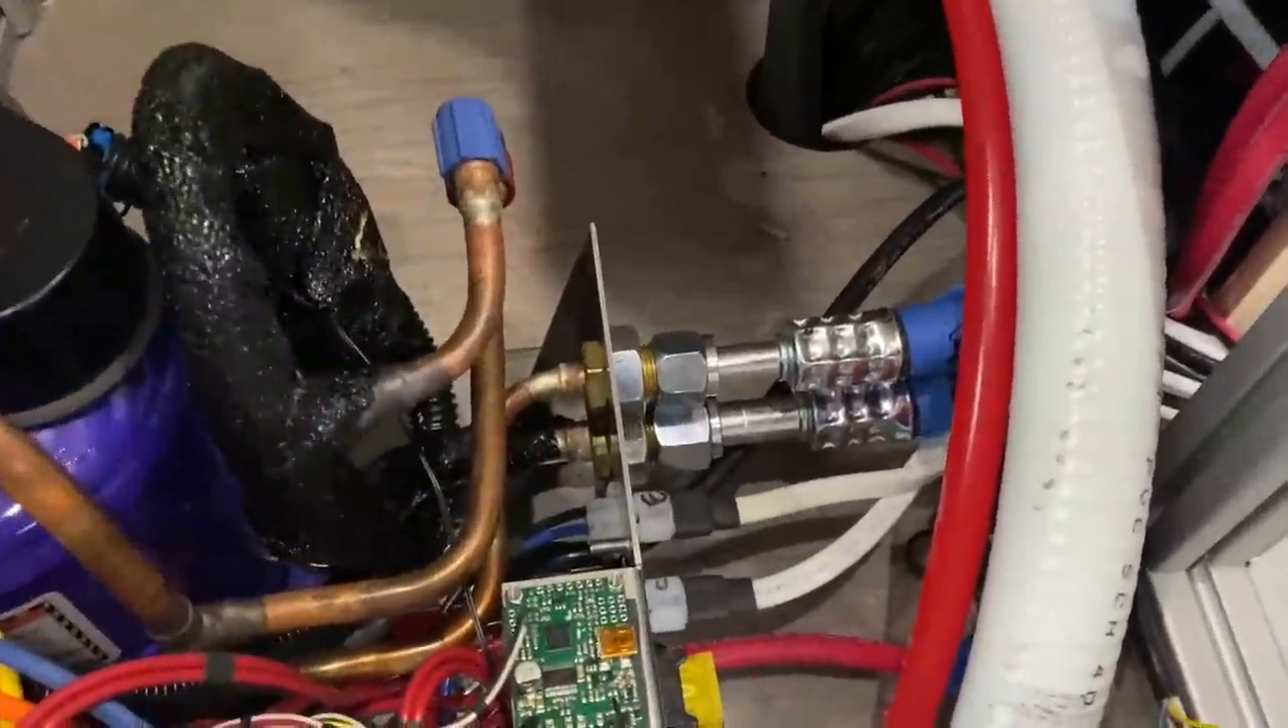Alrighty, we got both of the condenser AC lines connected. We finished the two hoses connected to the compressor.